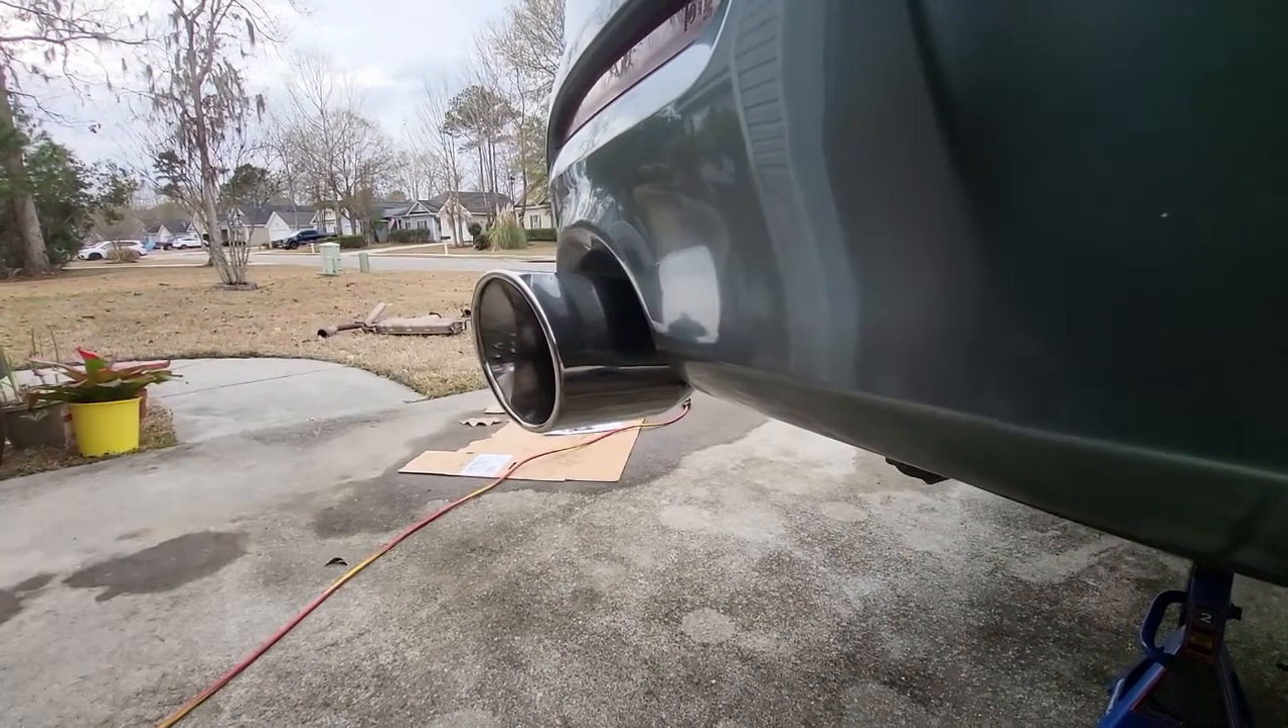The only thing I don't like about this exhaust pipe is you can see how far it sticks out from the bumper.